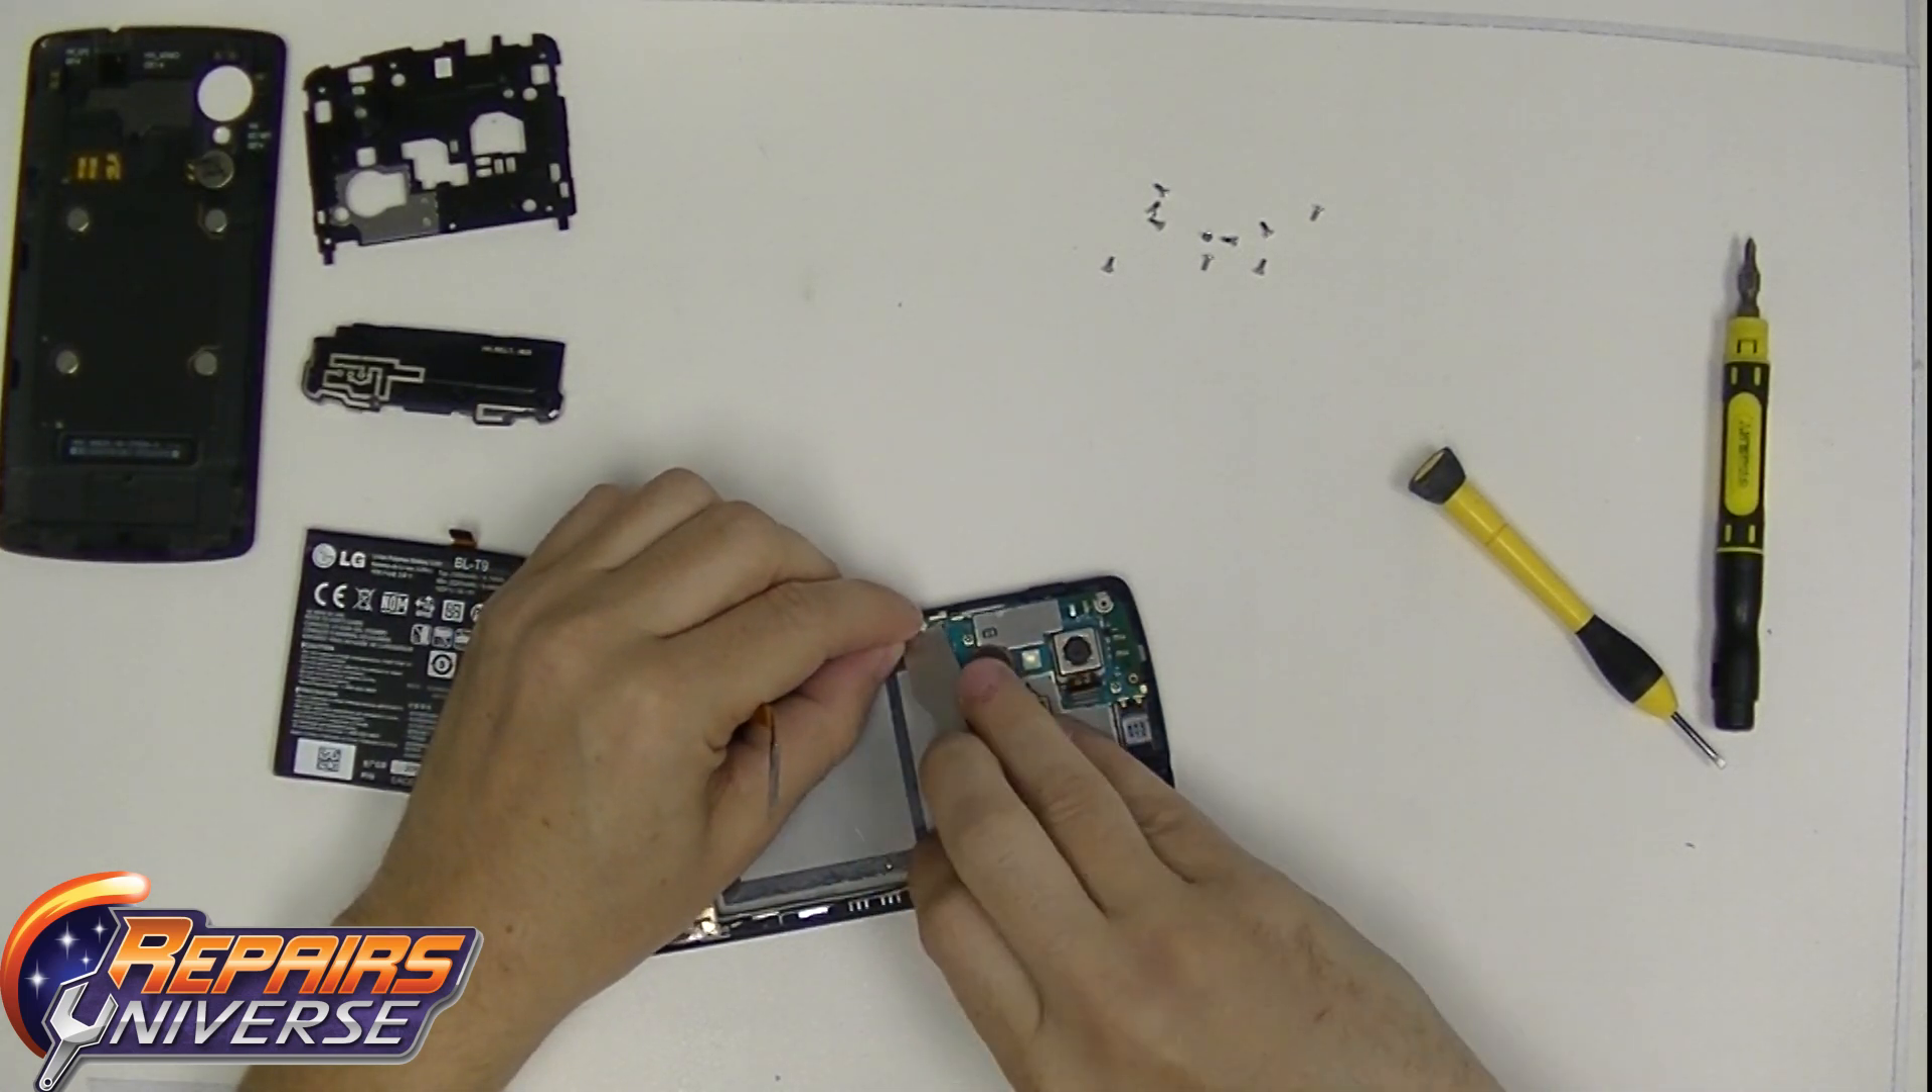And now the battery is removed.